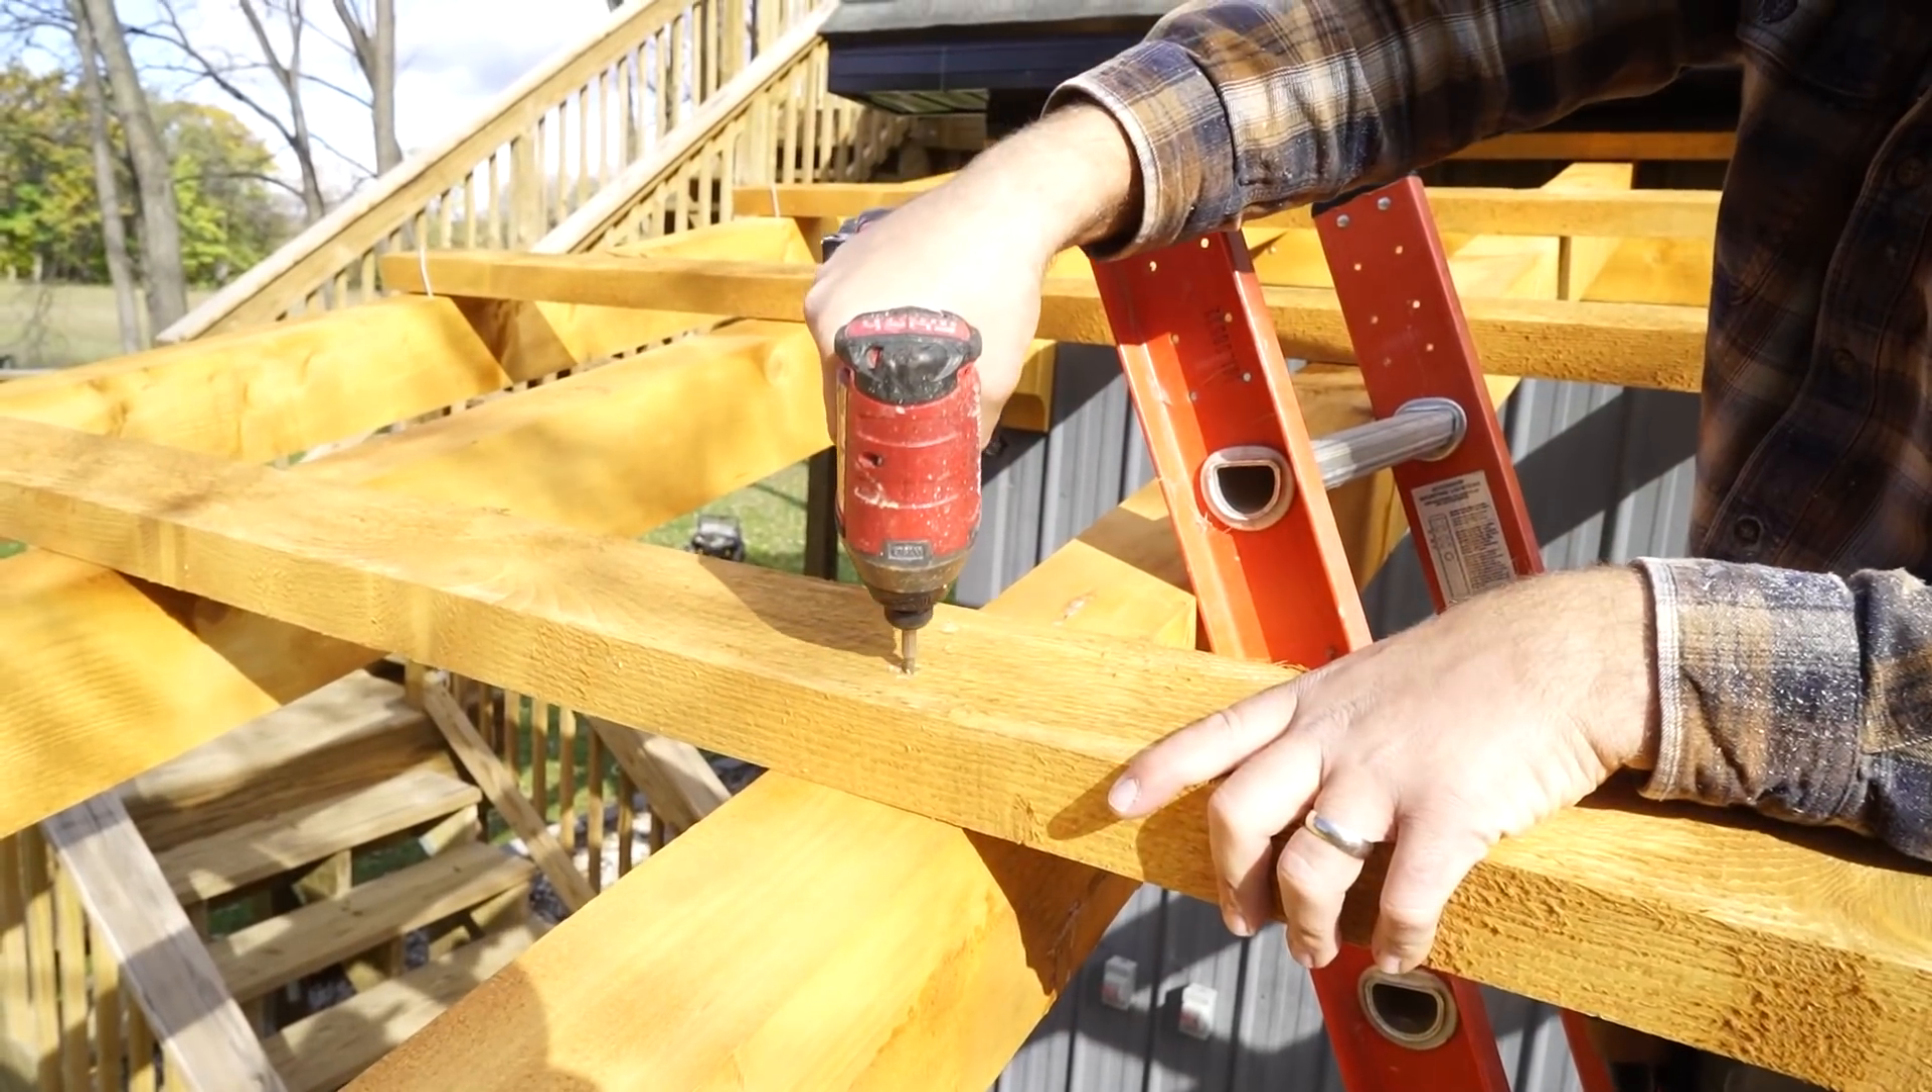And the last thing to do is just attach my metal roofing and trim and it's all done.